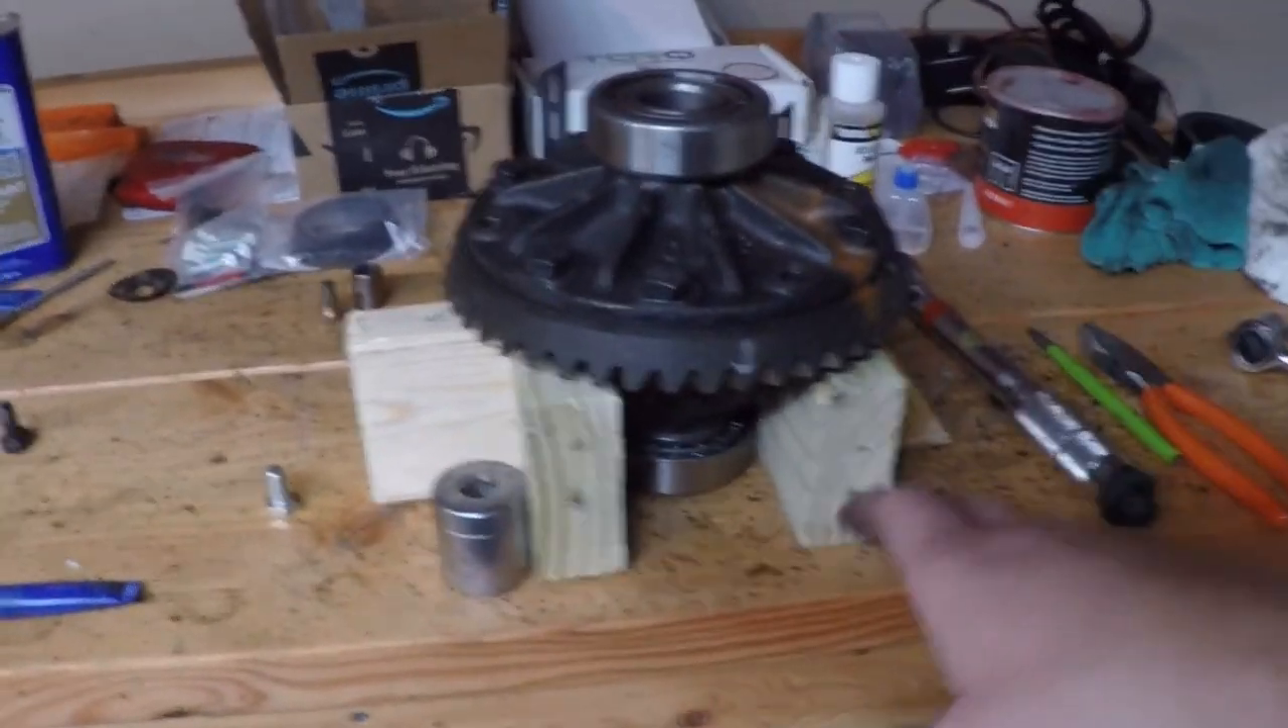Alright, I put the ring gear back on. I didn't really have to struggle.